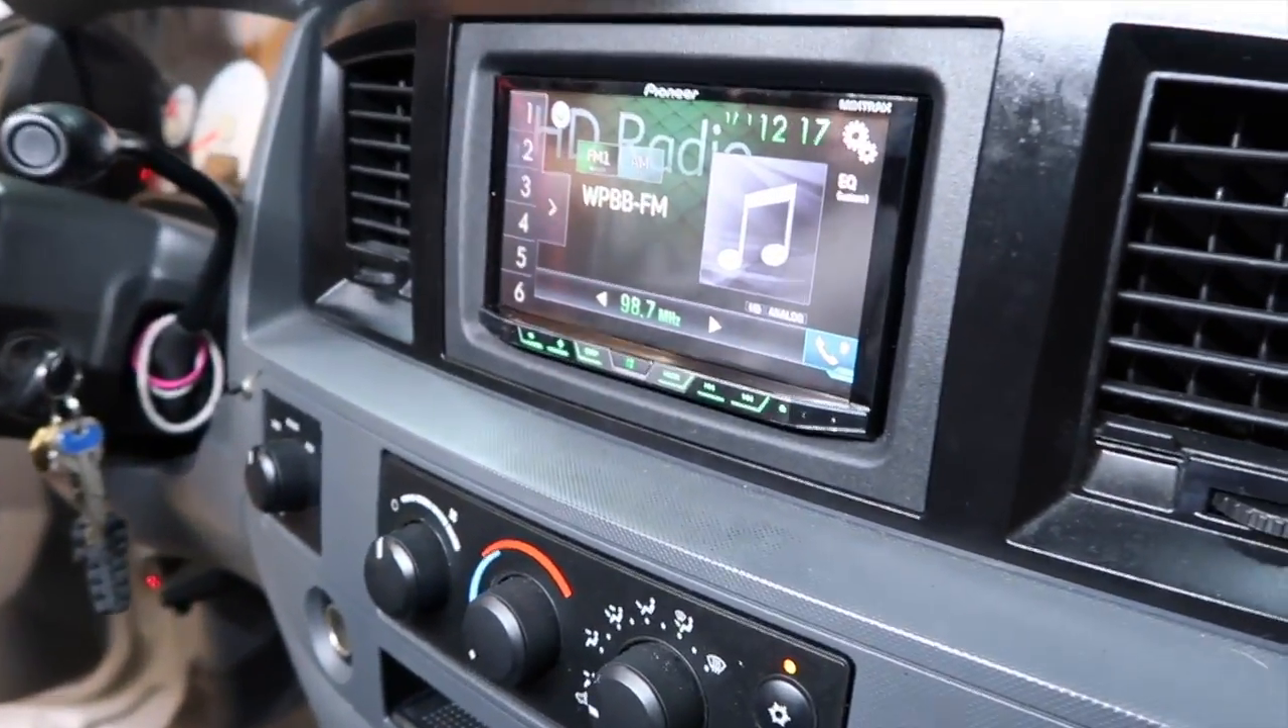Alright, new radio is in.